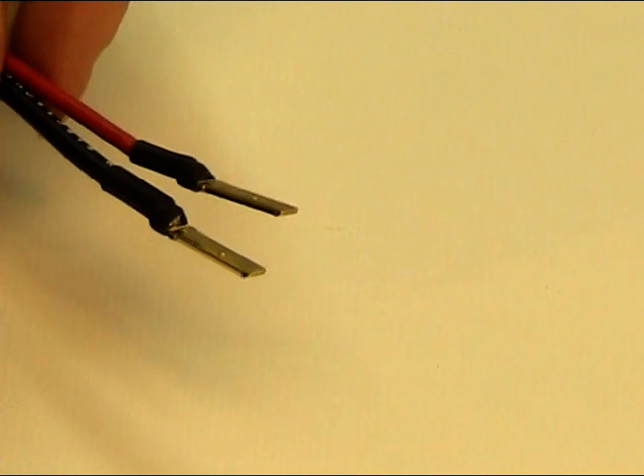You can see i've added some heat shrink just to tidy up the connections.